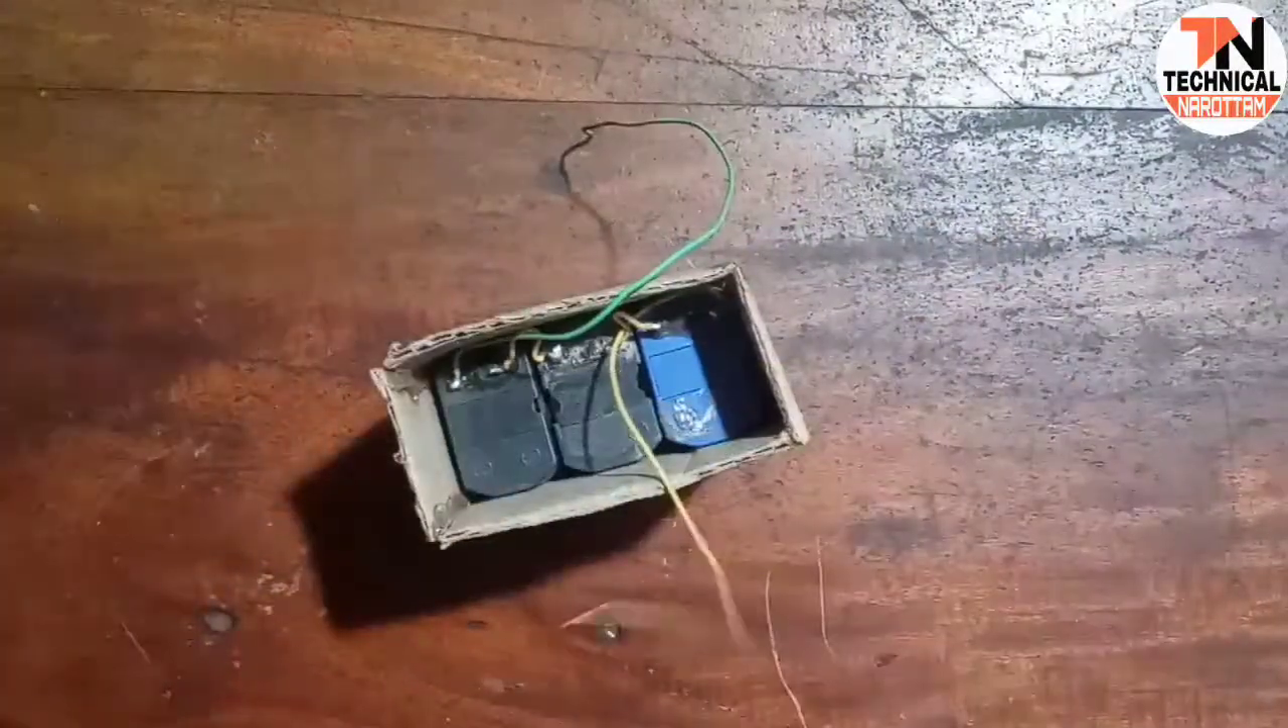मैं इस बैटरी को इस box की अंदर डाल दिया हूँ।